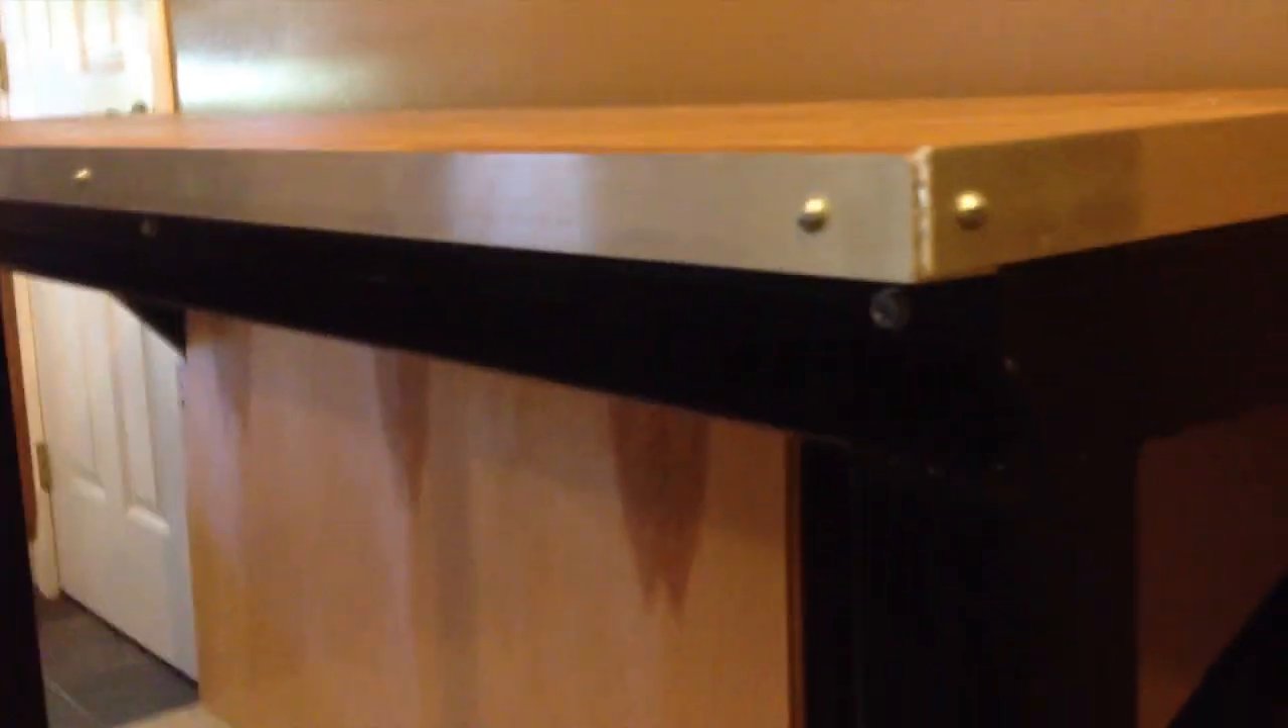Okay so here's the wood all installed and i've trimmed it out with a little bit of aluminum around the side and just to basically give you a a little close-up of what i was talking about.